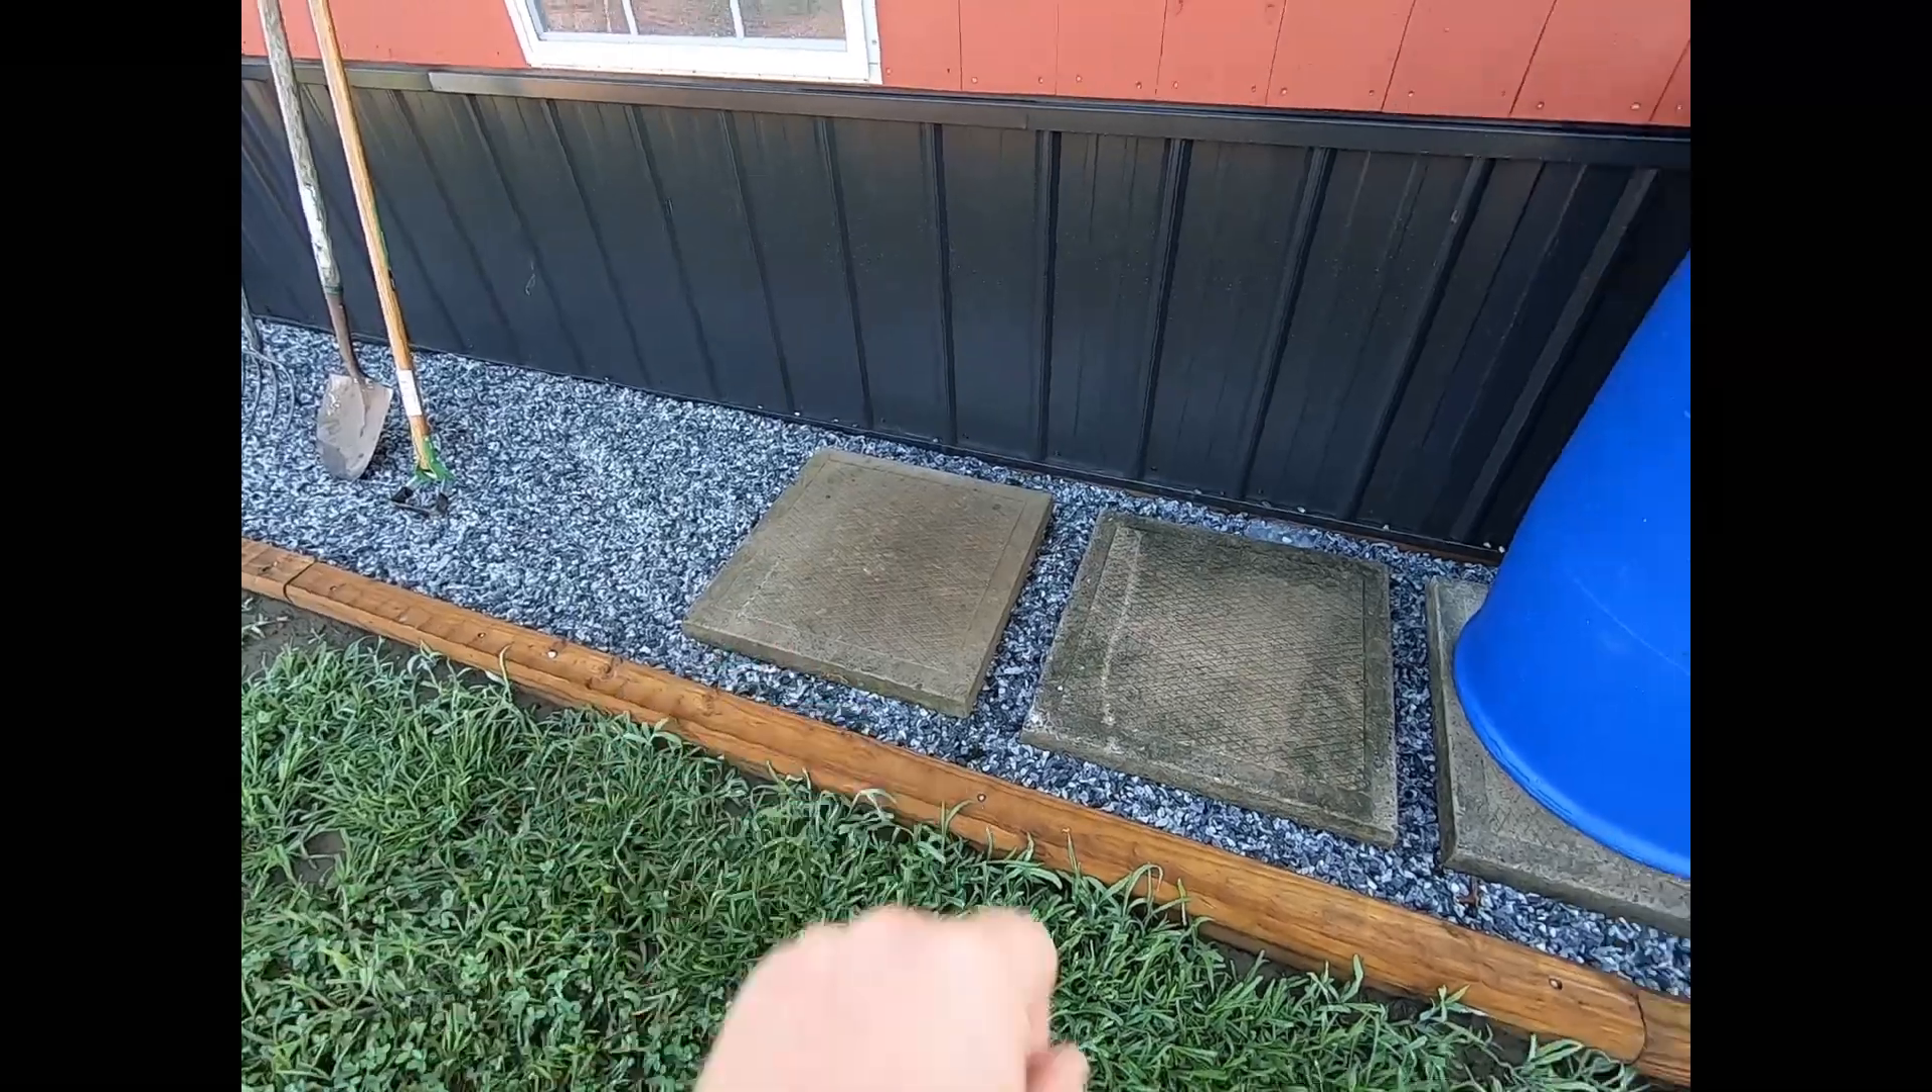Okay we have our stone base all in here I have some two by two pavers that I brought in have those laid out.